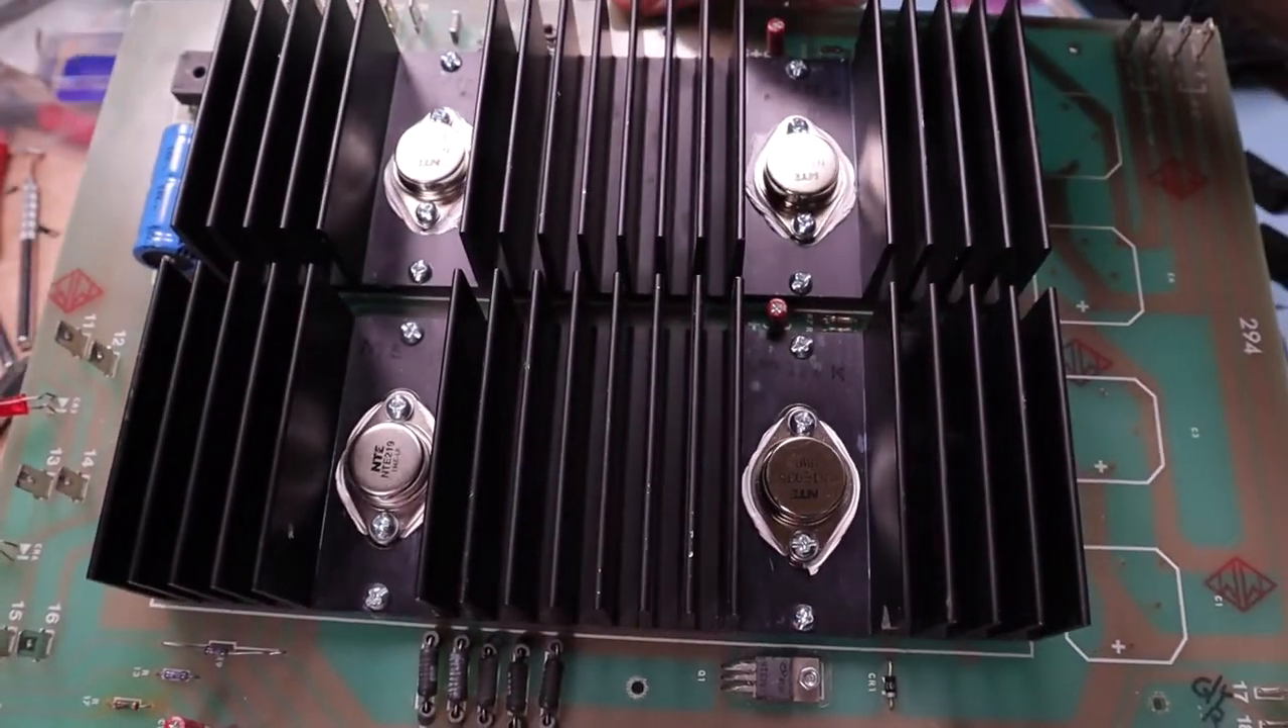Here's all of our semiconductors installed, all bright and shiny.